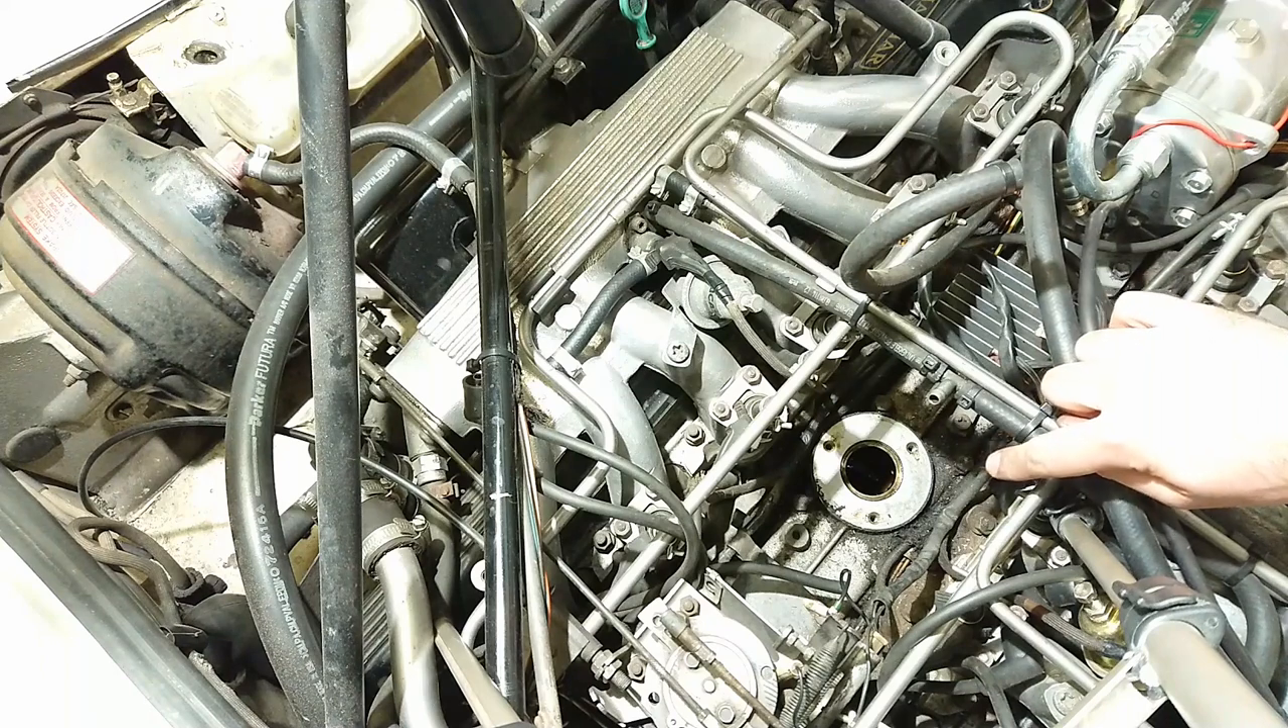With the distributor removed you now have a hole exposing the inside of your engine.